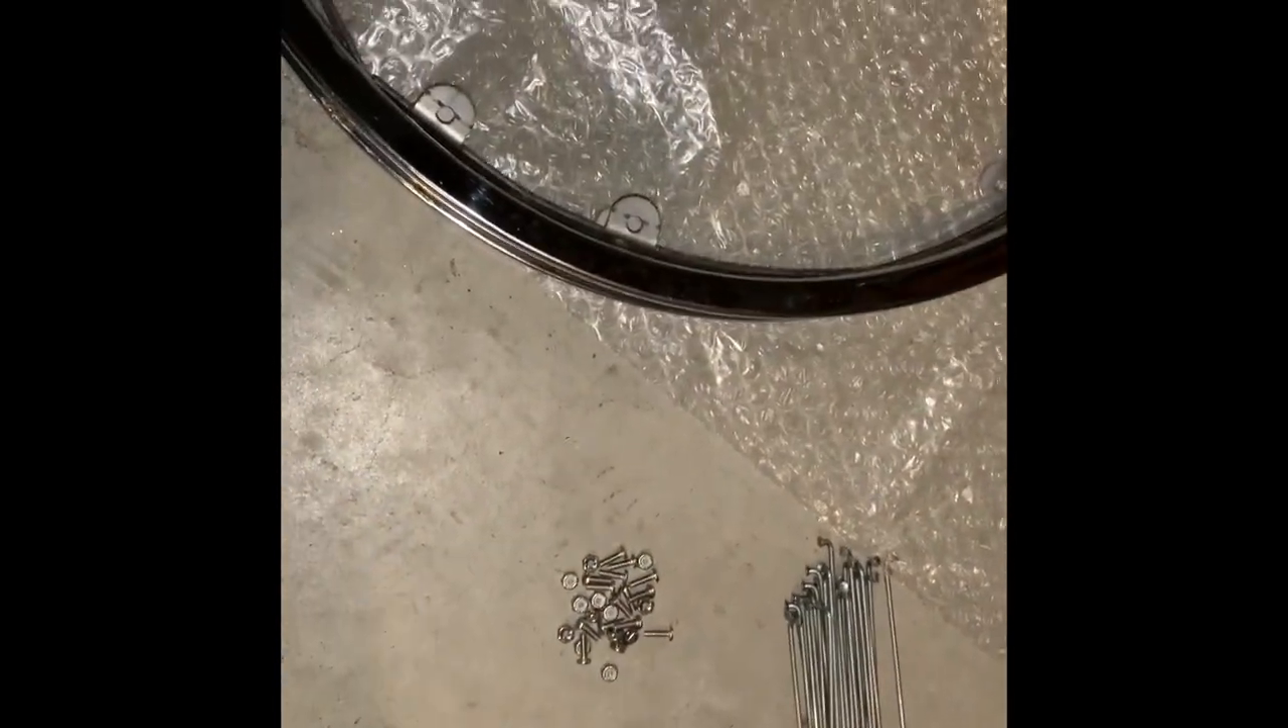All right gang, so we got the whole wheel all torn apart.